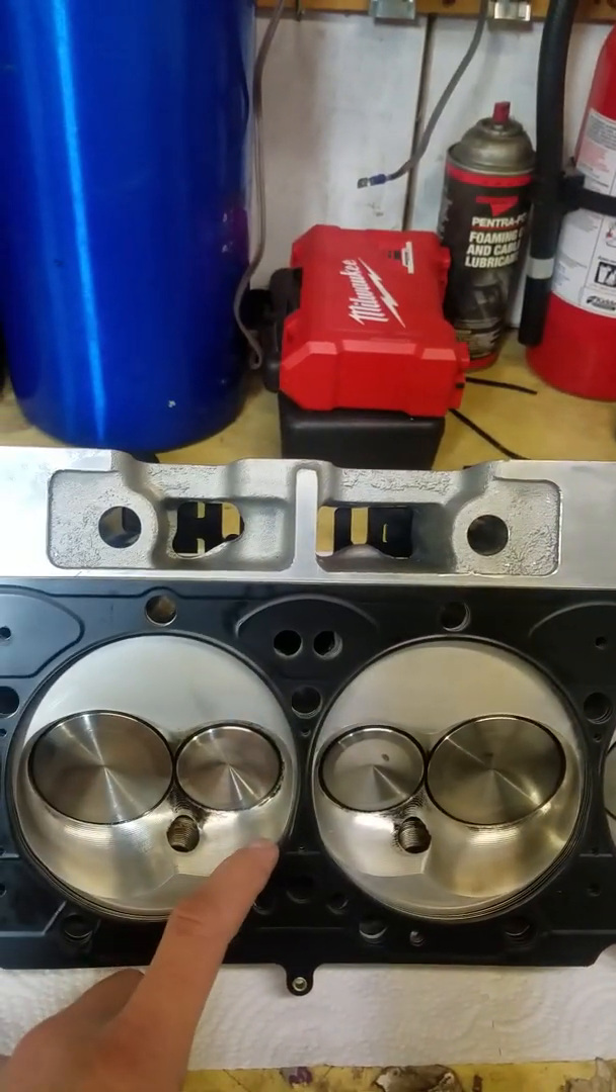You can see this gasket gets real close, but it's perfect. It's not in the chamber at all. Same thing on this side. It's close, but not in the chamber at all.